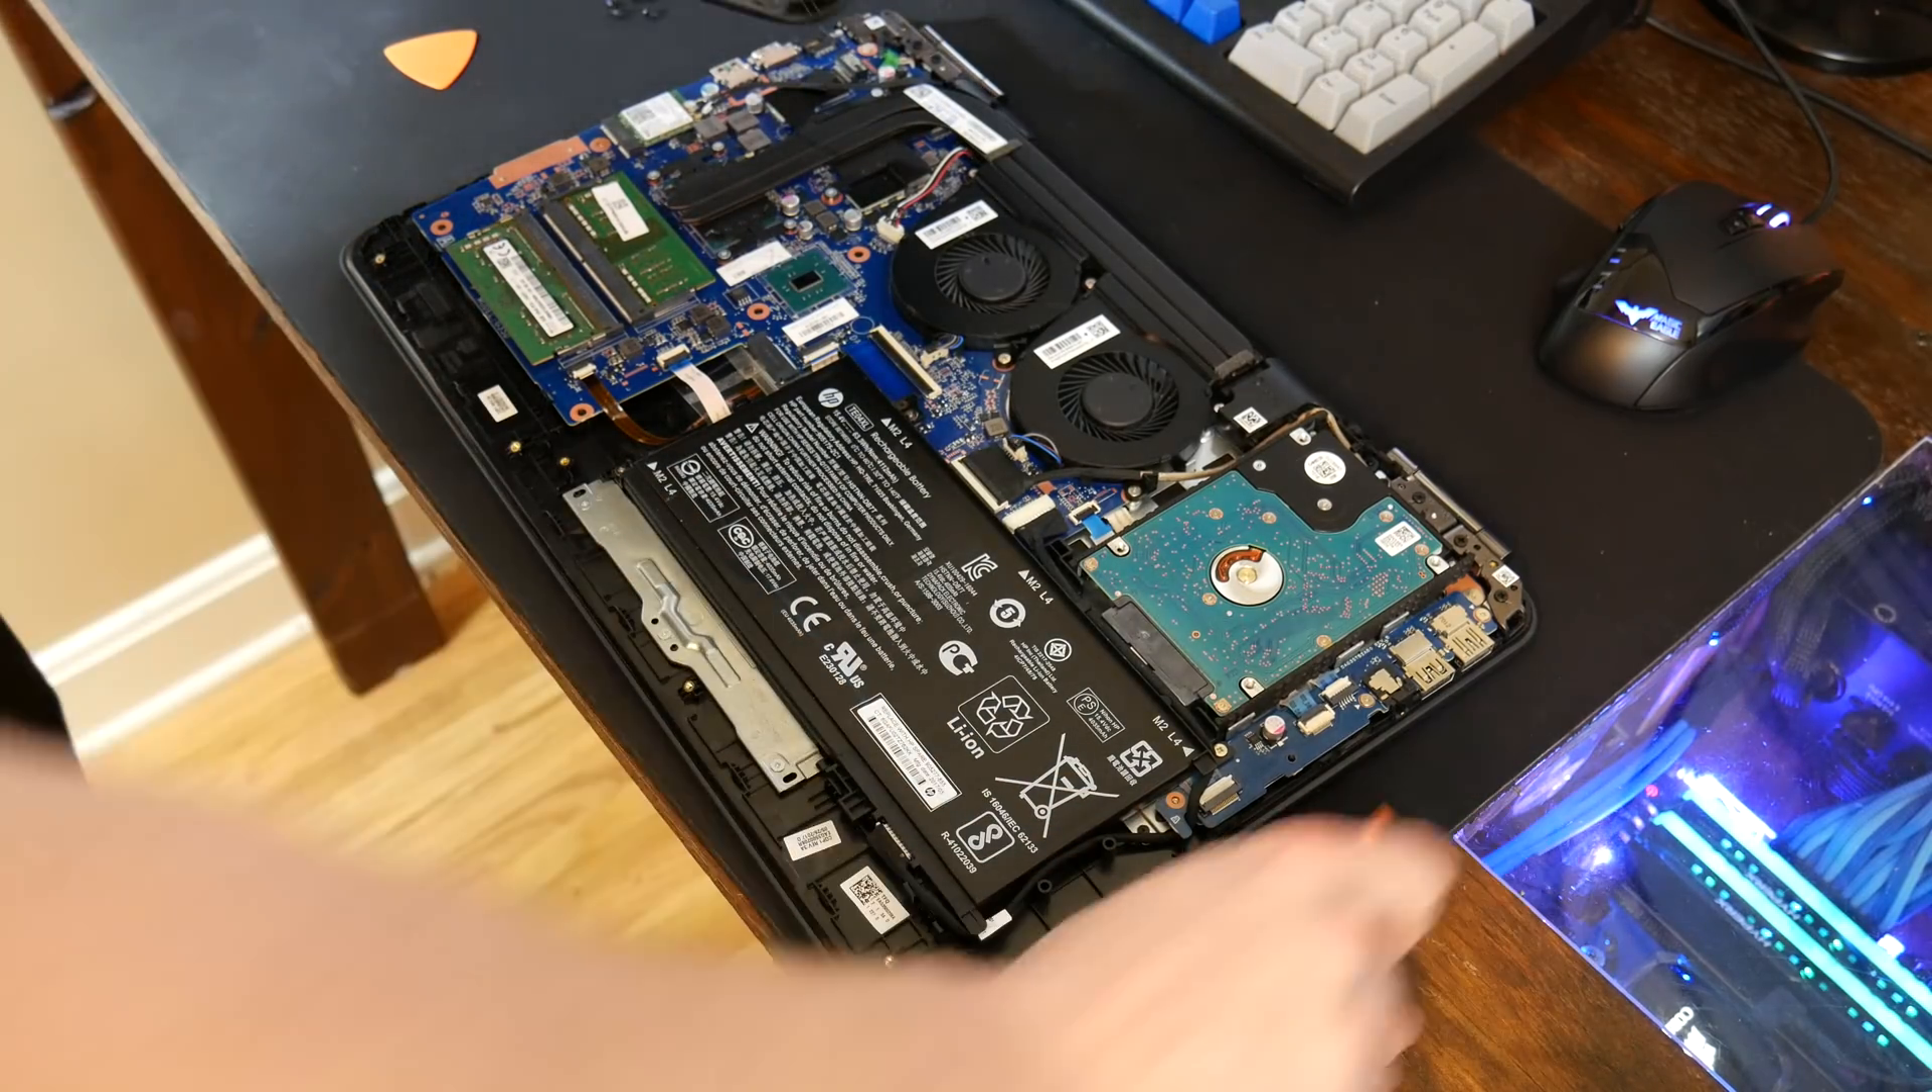So you can see here we have the shell off.